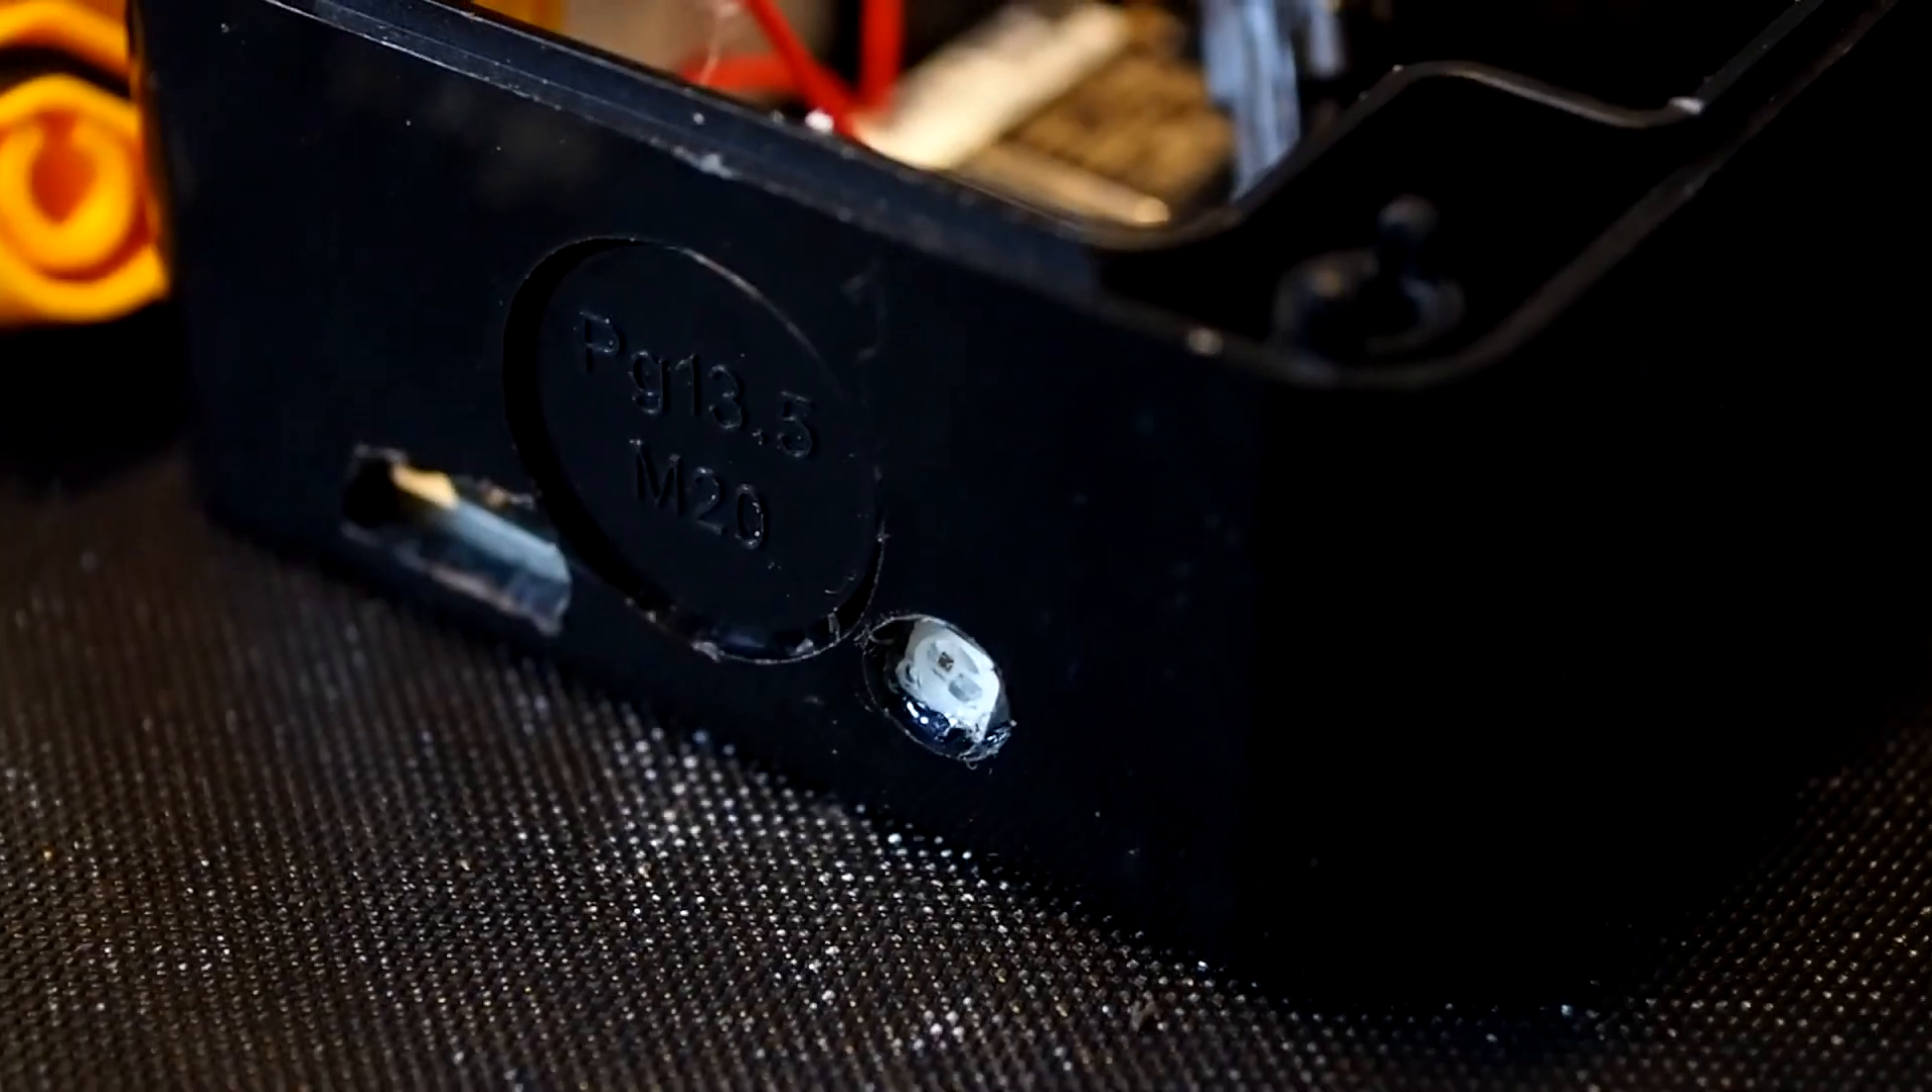Okay, the LED is also in place, and it already works, because if I turn it on over the button on the side, the switch on the side, it turns on.